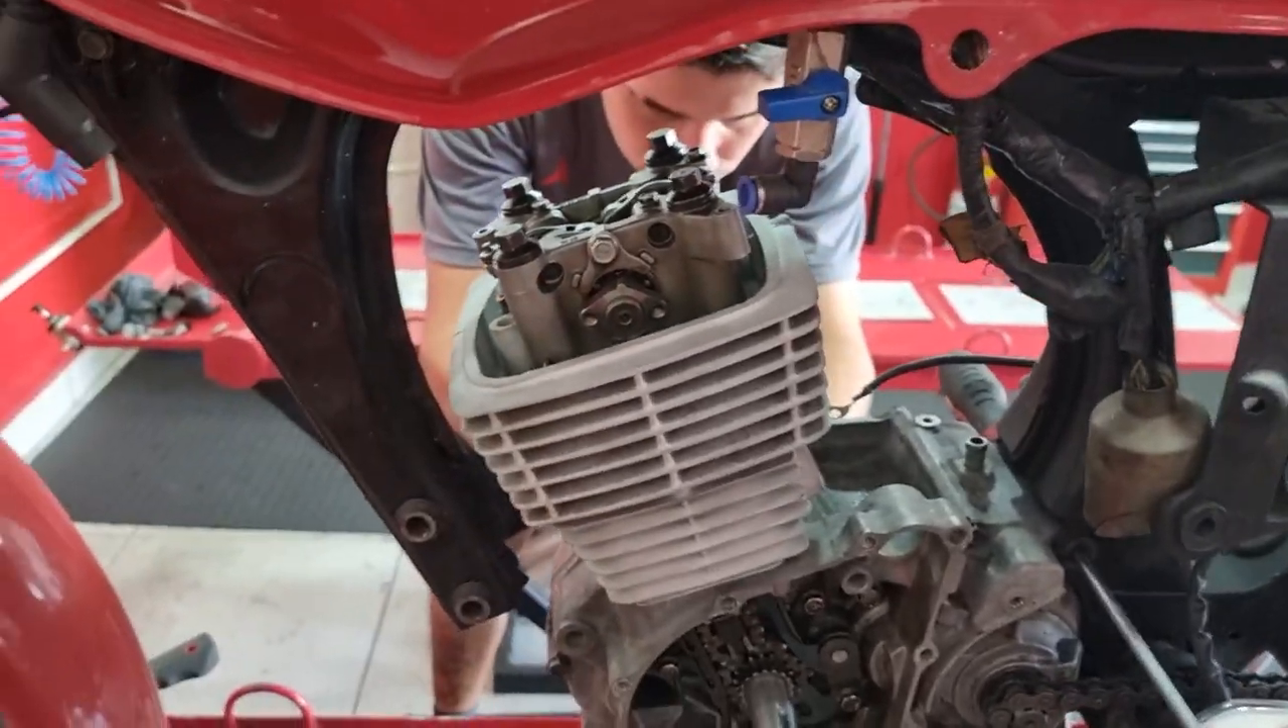O motor já tá no quadro Certo? Agora falta eu Fechar as tampas.